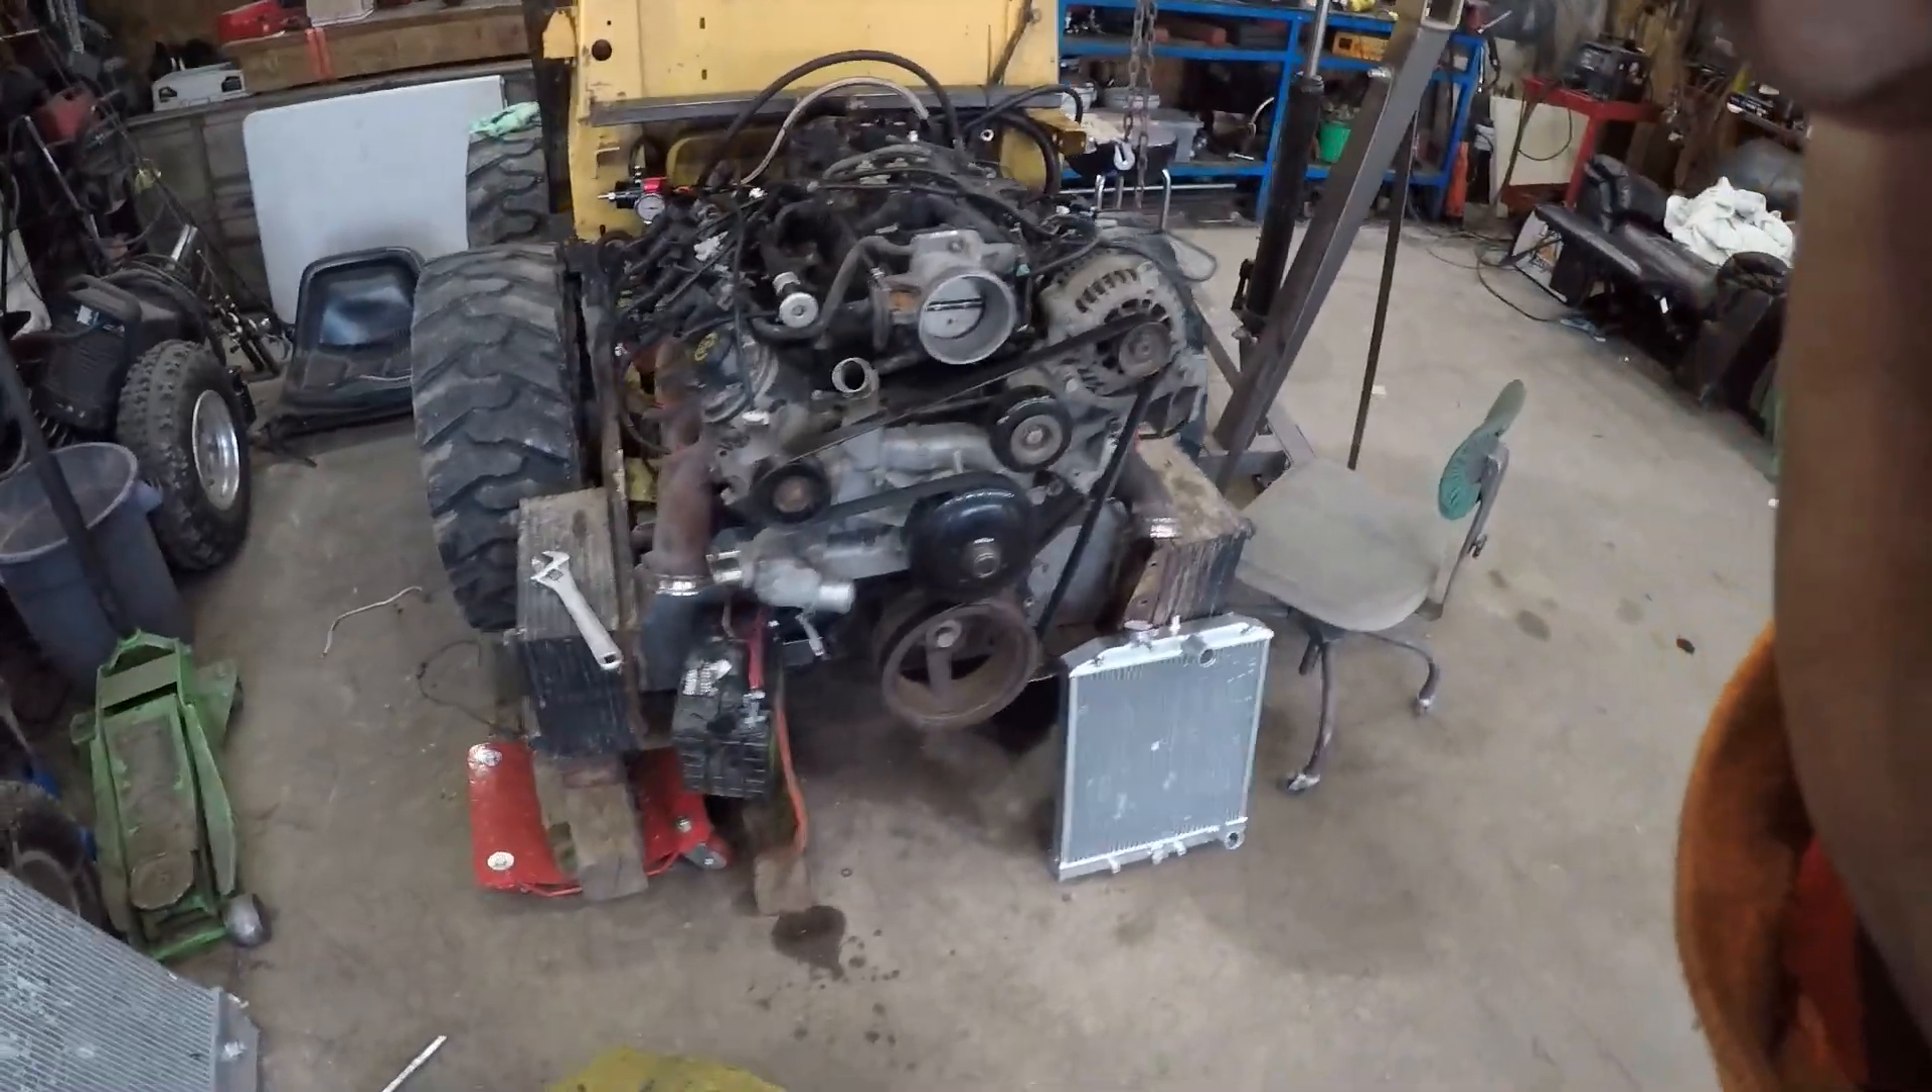We've got the engine there hooked up all the wiring done fuel system hooked up one thing we're missing is a radiator.